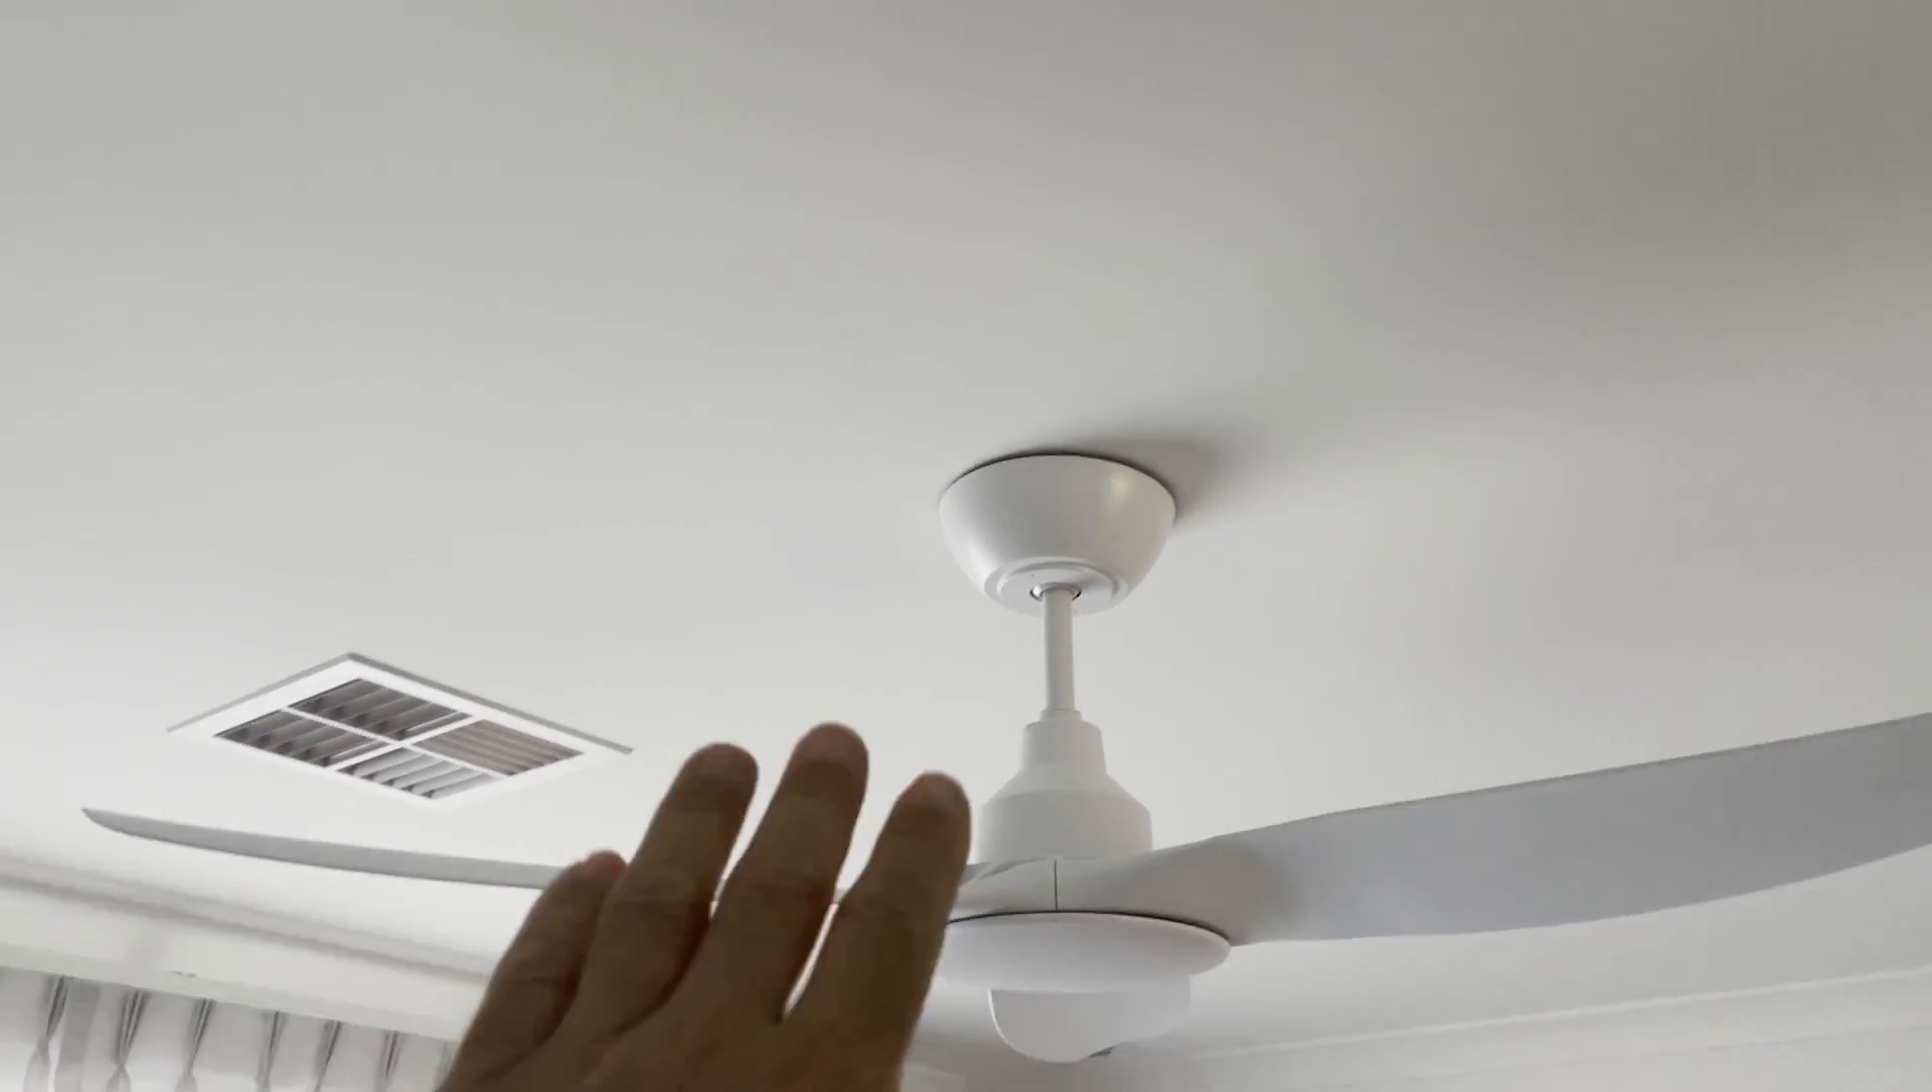So we've finished installing the fan and we've got it up there.